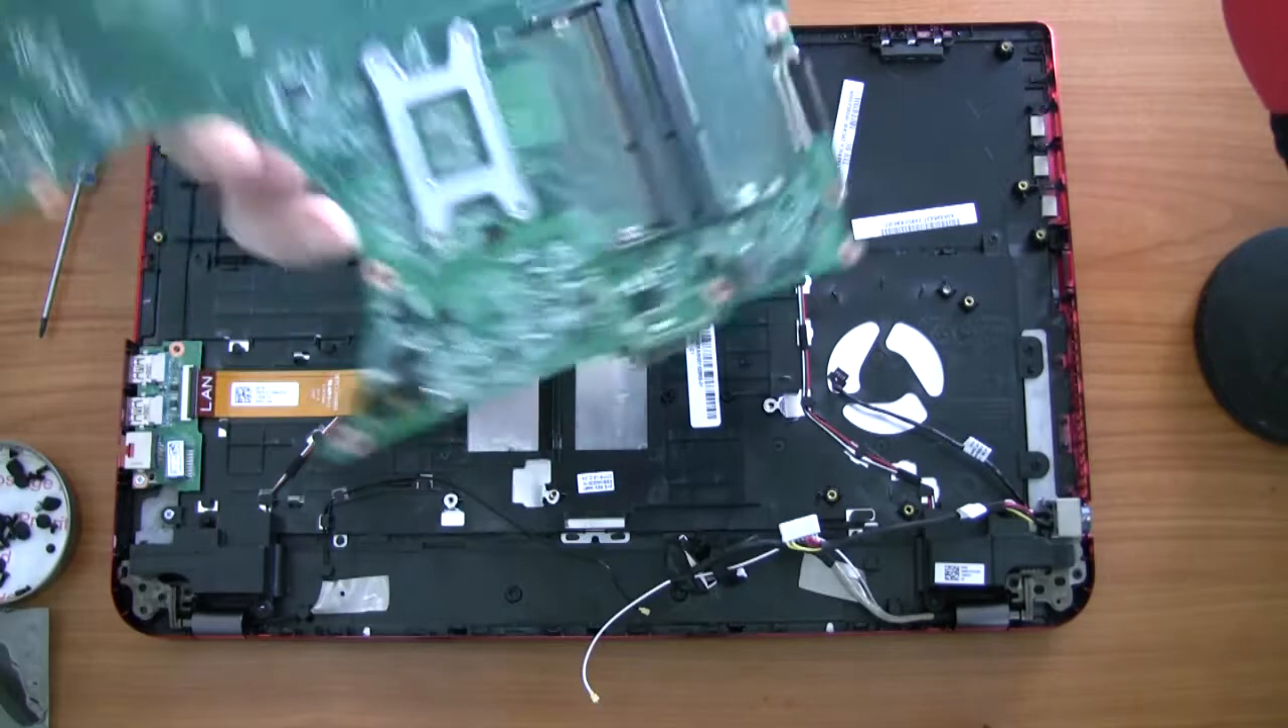And there you go now you've got your motherboard out.